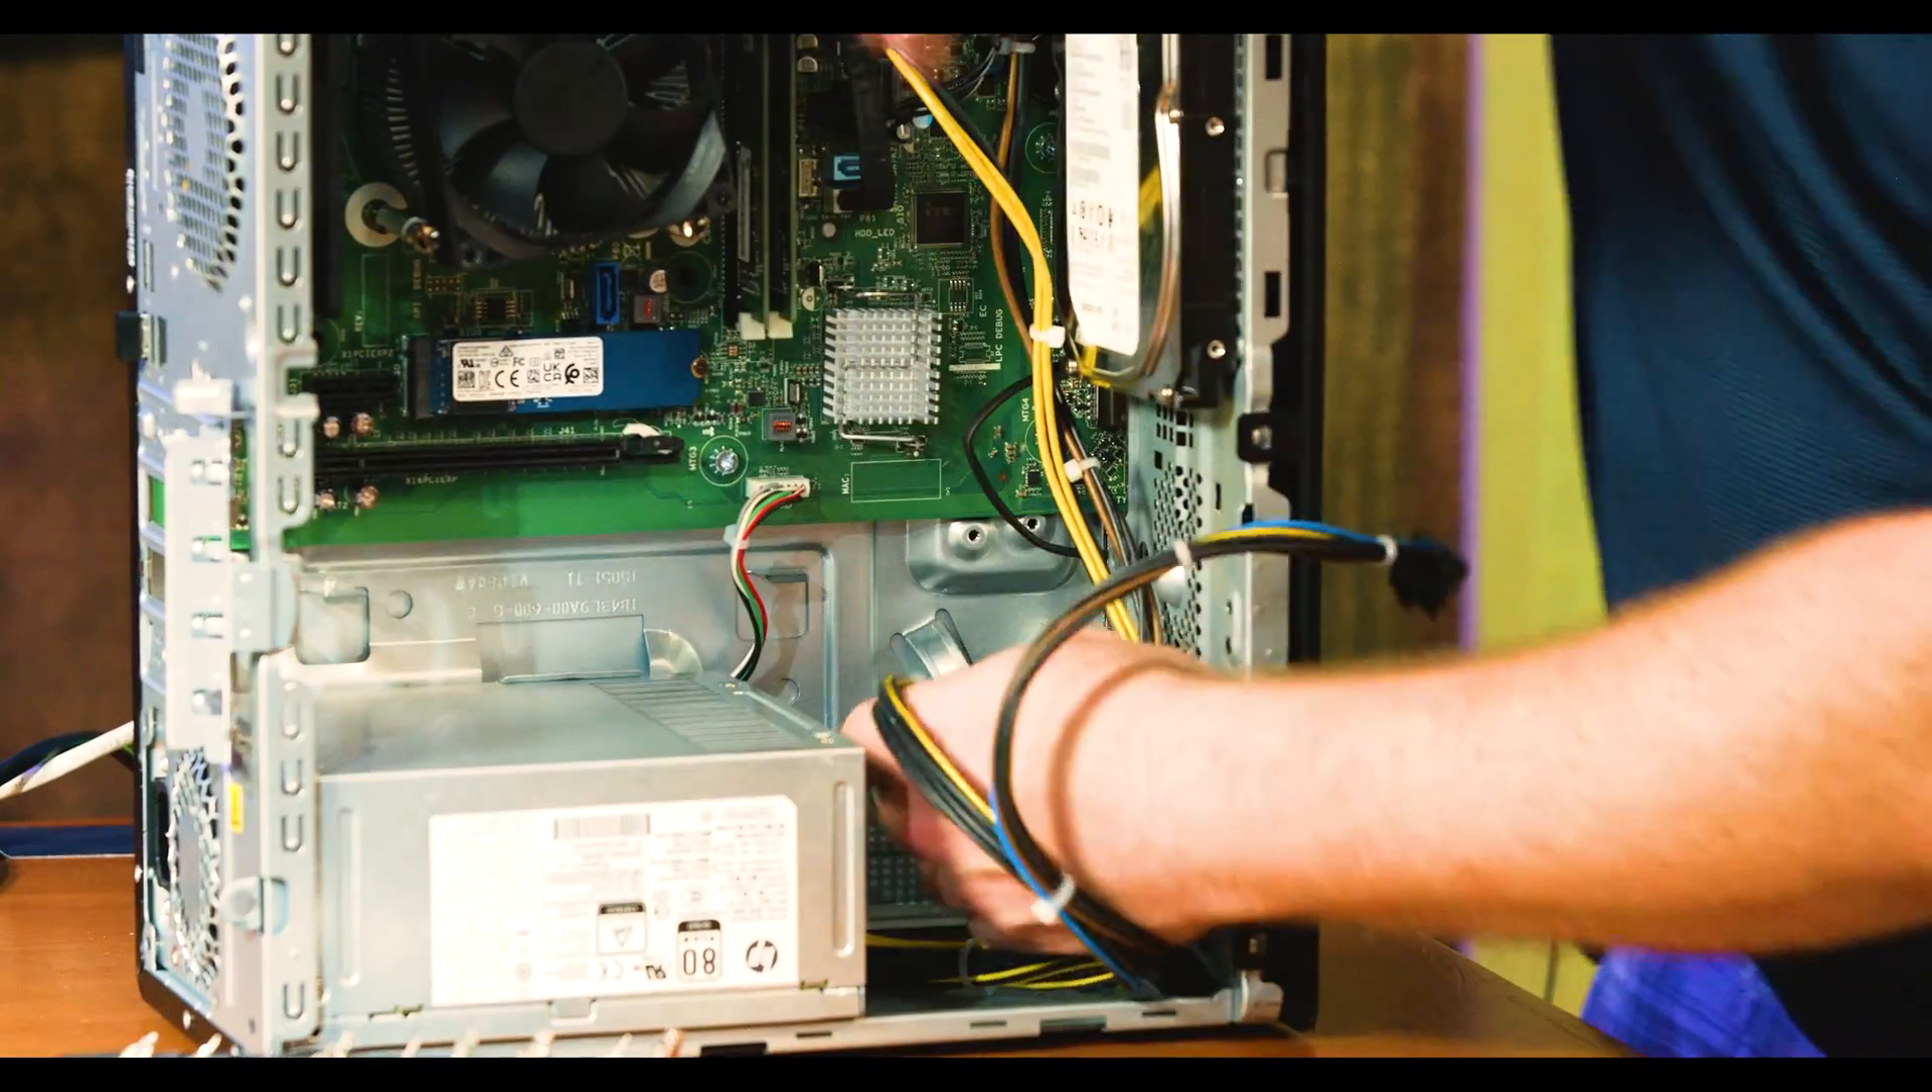And that is our 500 watt power supply installed.